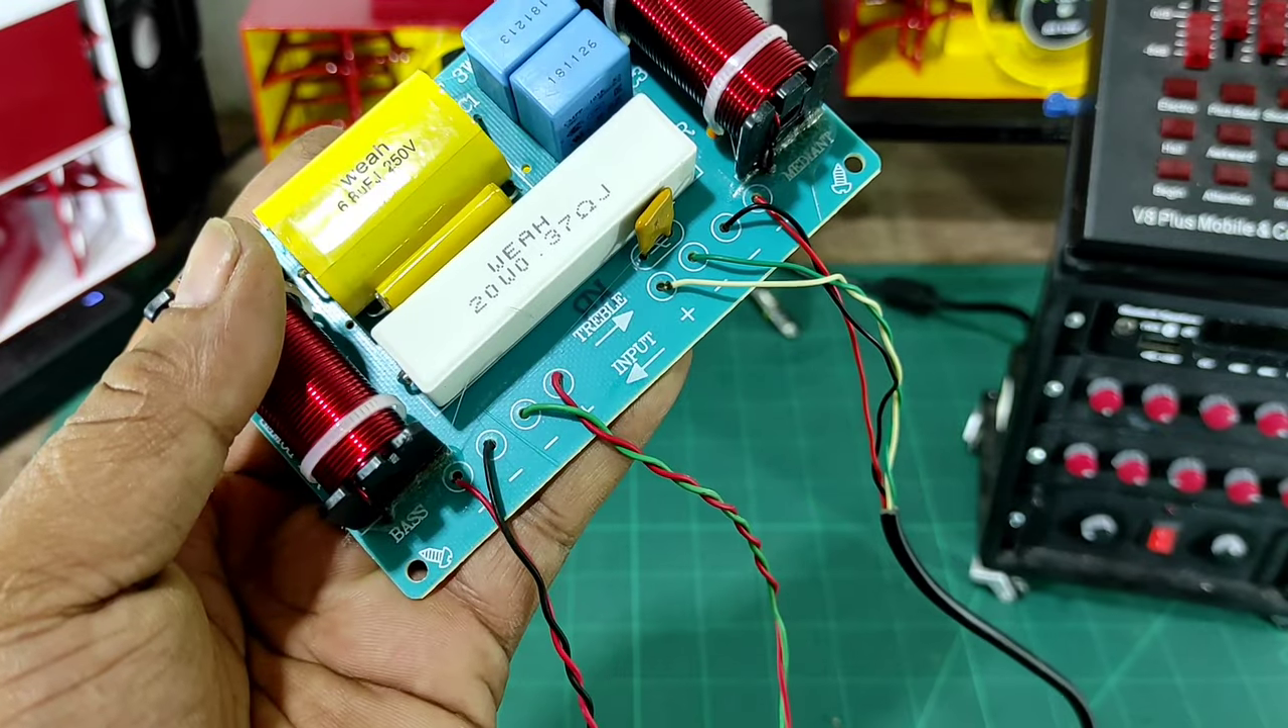Nah disini sudah saya pasang kabel.